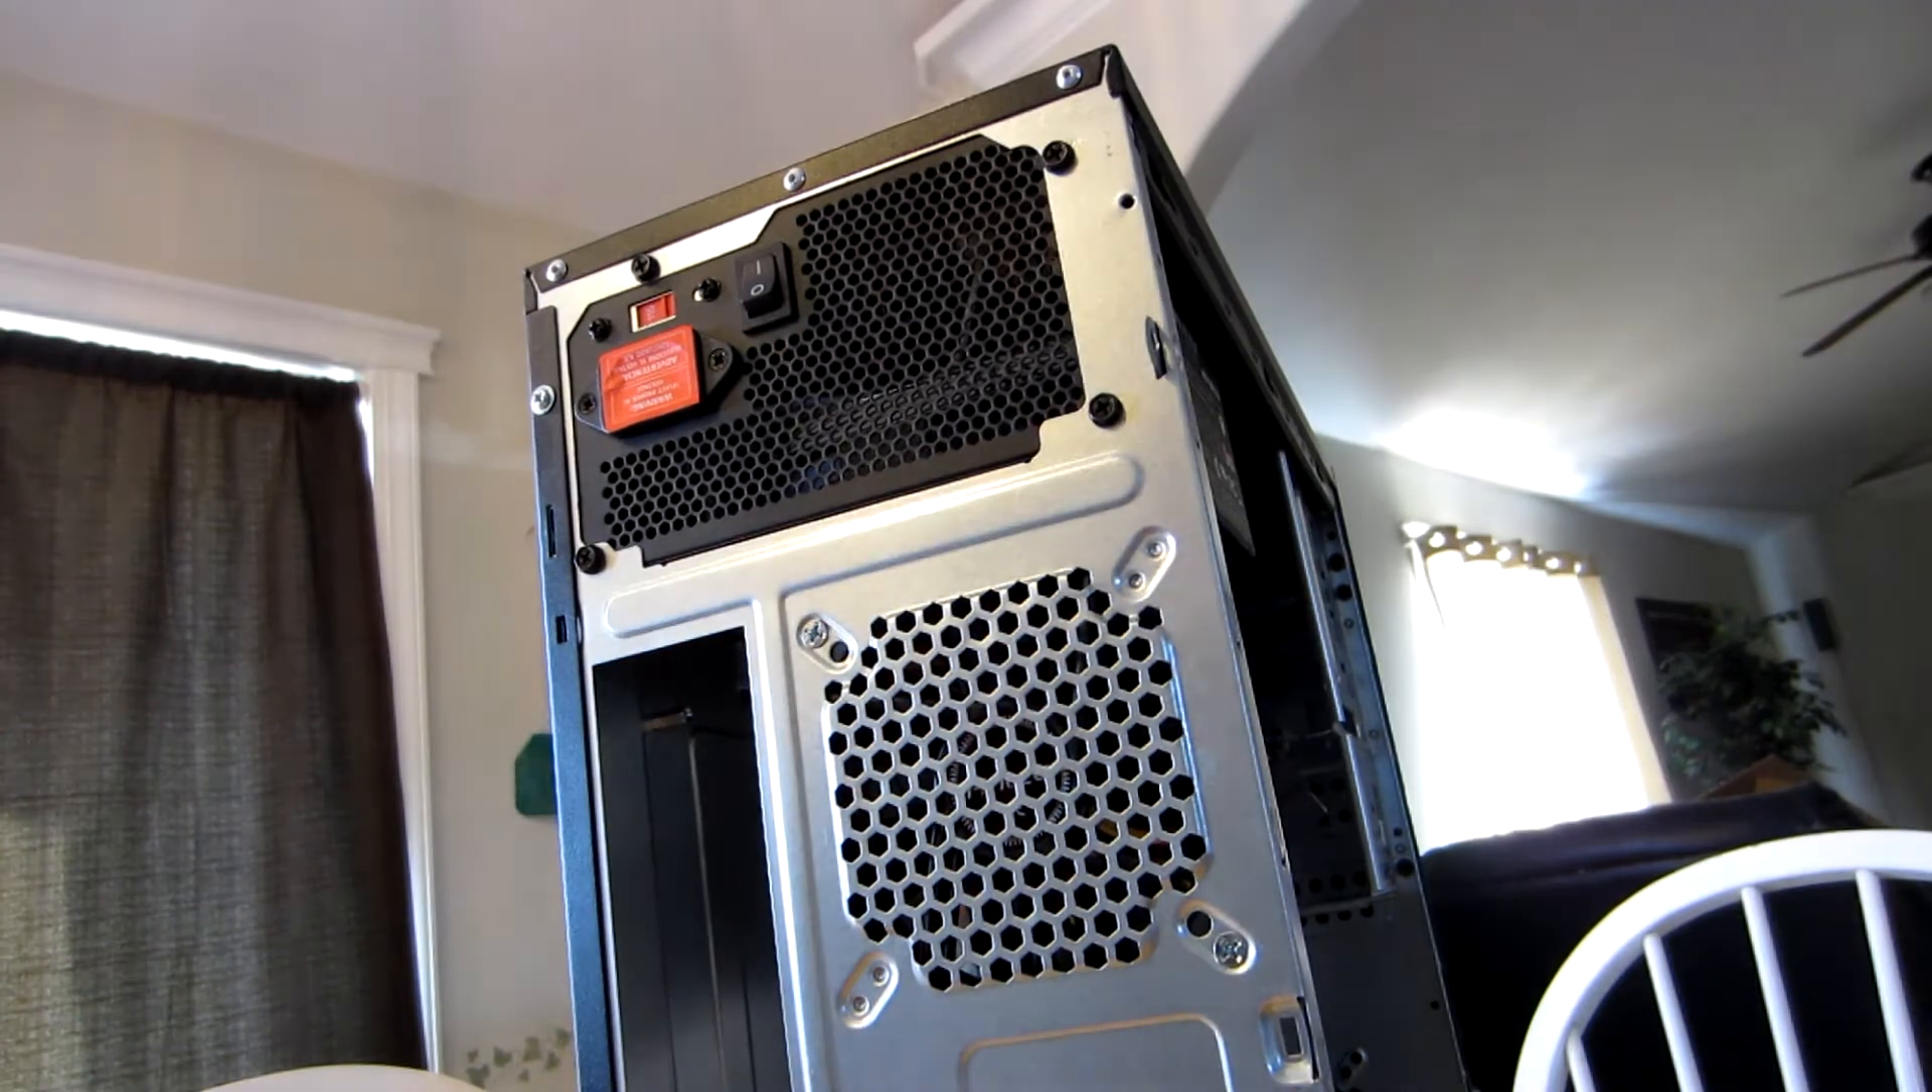All right now with that power supply in we're going to go ahead and get our motherboard ready to put in.